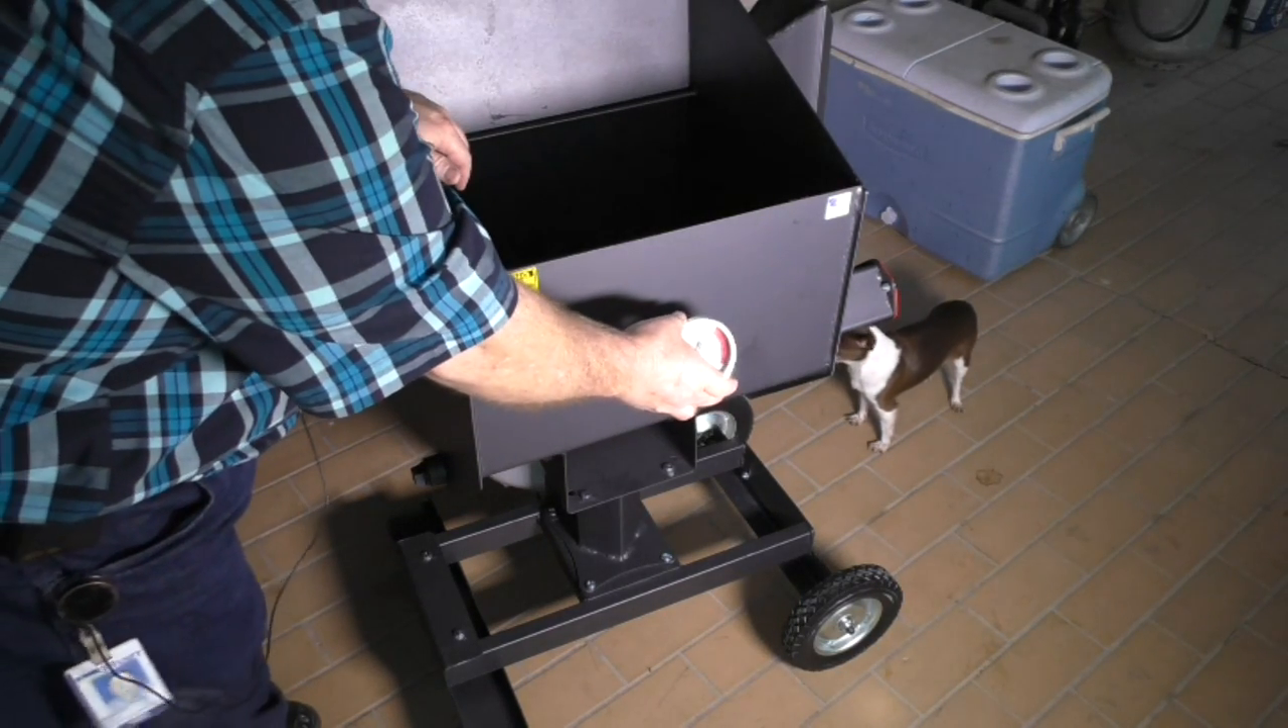Okay y 'all basic assembly is done. I still need to put the thermometer in it.